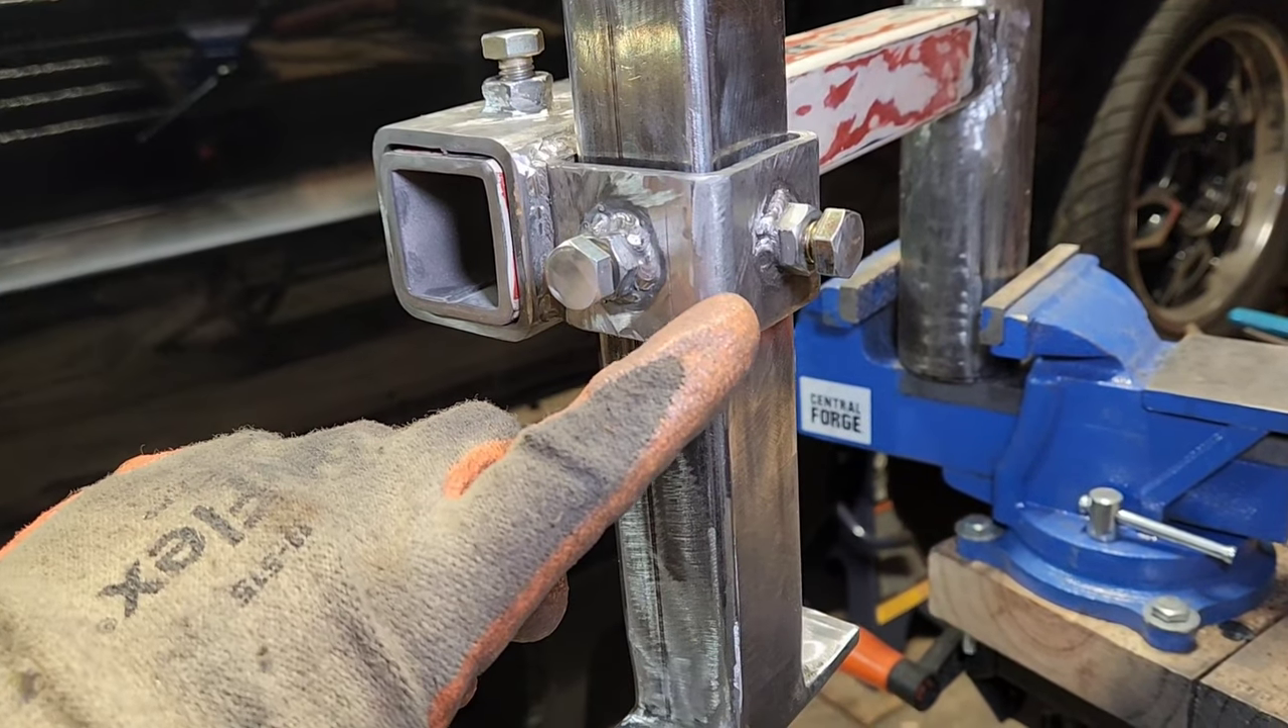So one more thing, I put two set screws, one on each side.